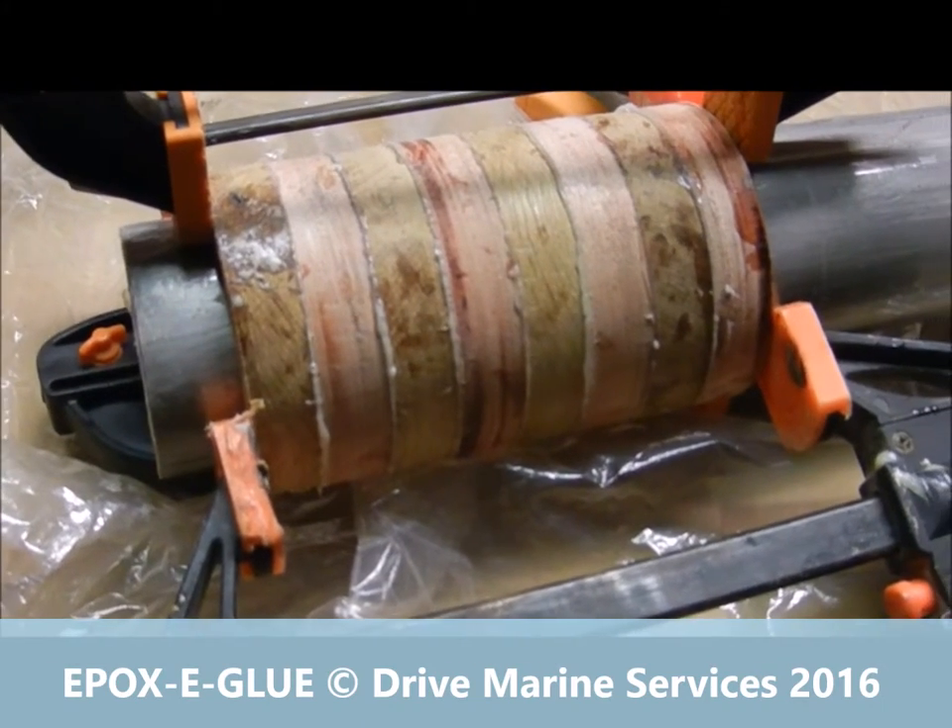We've put the epoxy glue on the rings and they're now all in place we've actually put four clamps slightly on them just to pull the epoxy up or pull the rings up so there's no gap there and you can see the epoxy is just coming out of the joints.